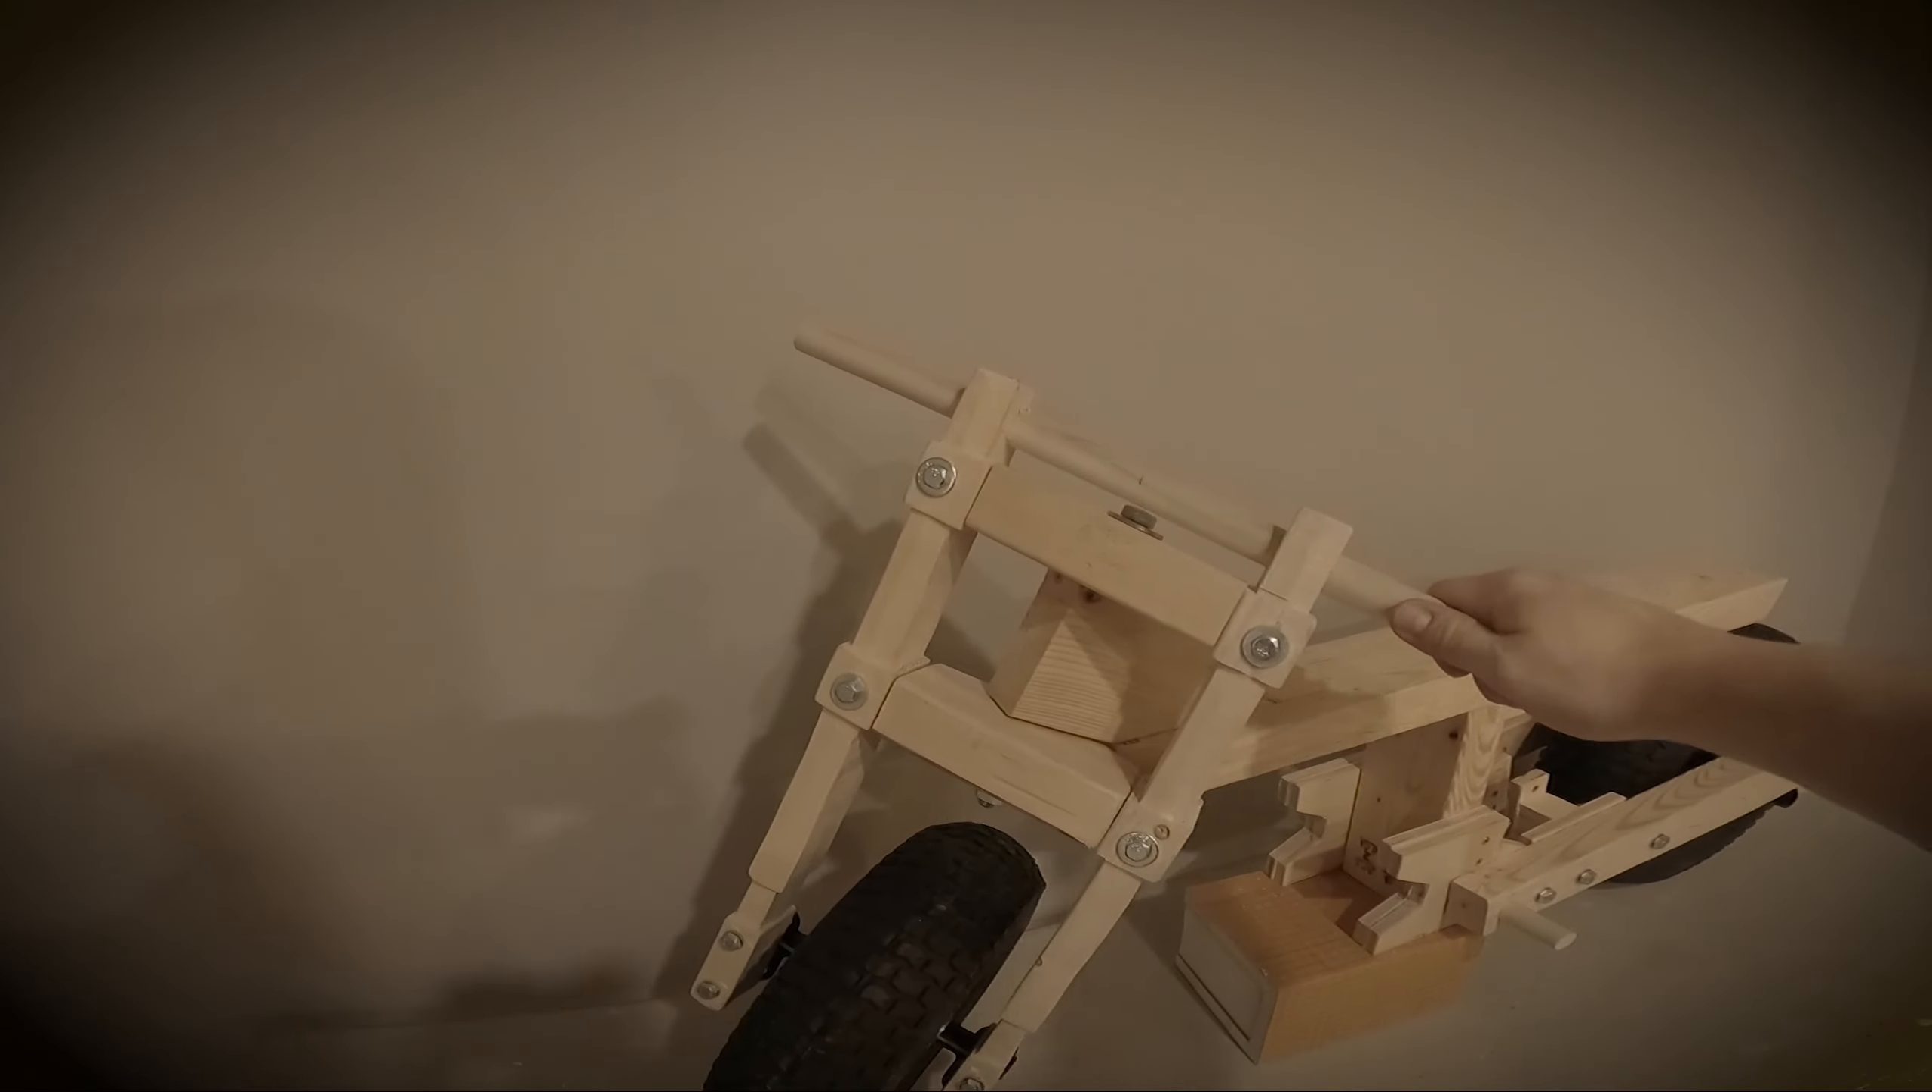All right and this is what the bike is looking like with the fully assembled forks. We have the handlebars in place and it turns.